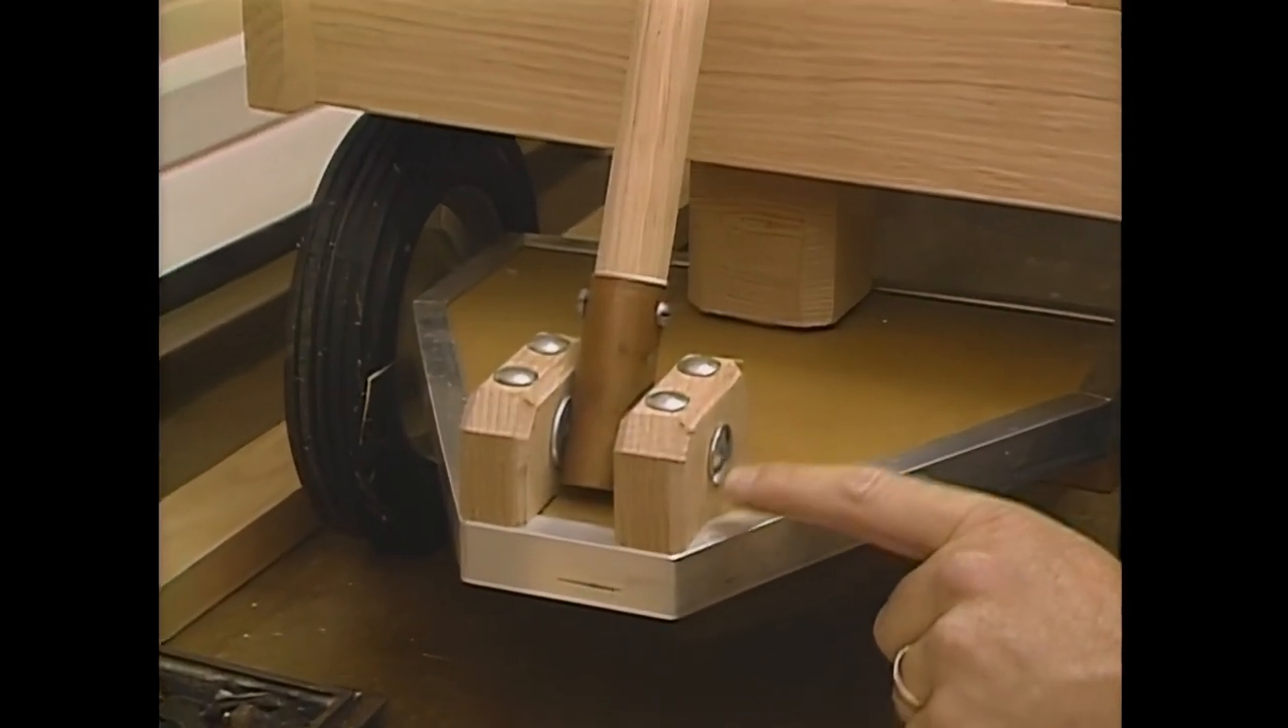The handle is attached to the yoke with these oak blocks, and I want the grain running horizontally because that'll give it the most strength if we're pulling against it.